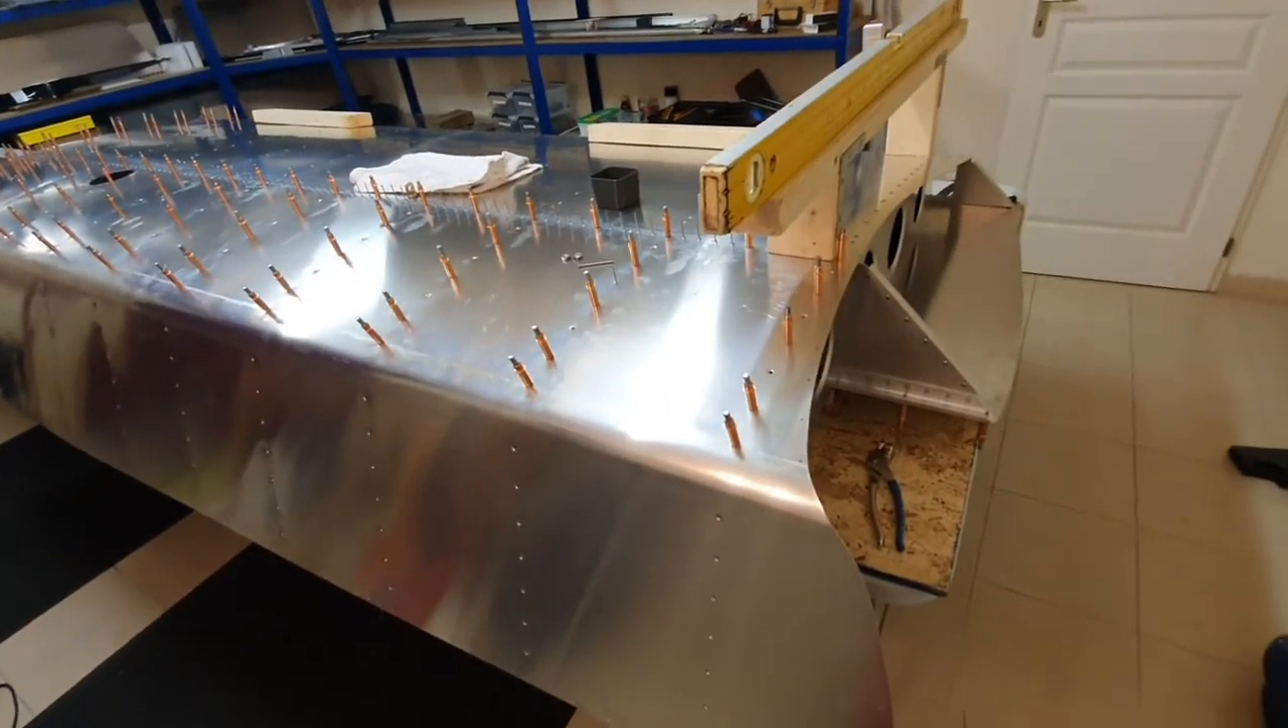The front skin is now attached and everything's been deburred and I dimpled the skin.